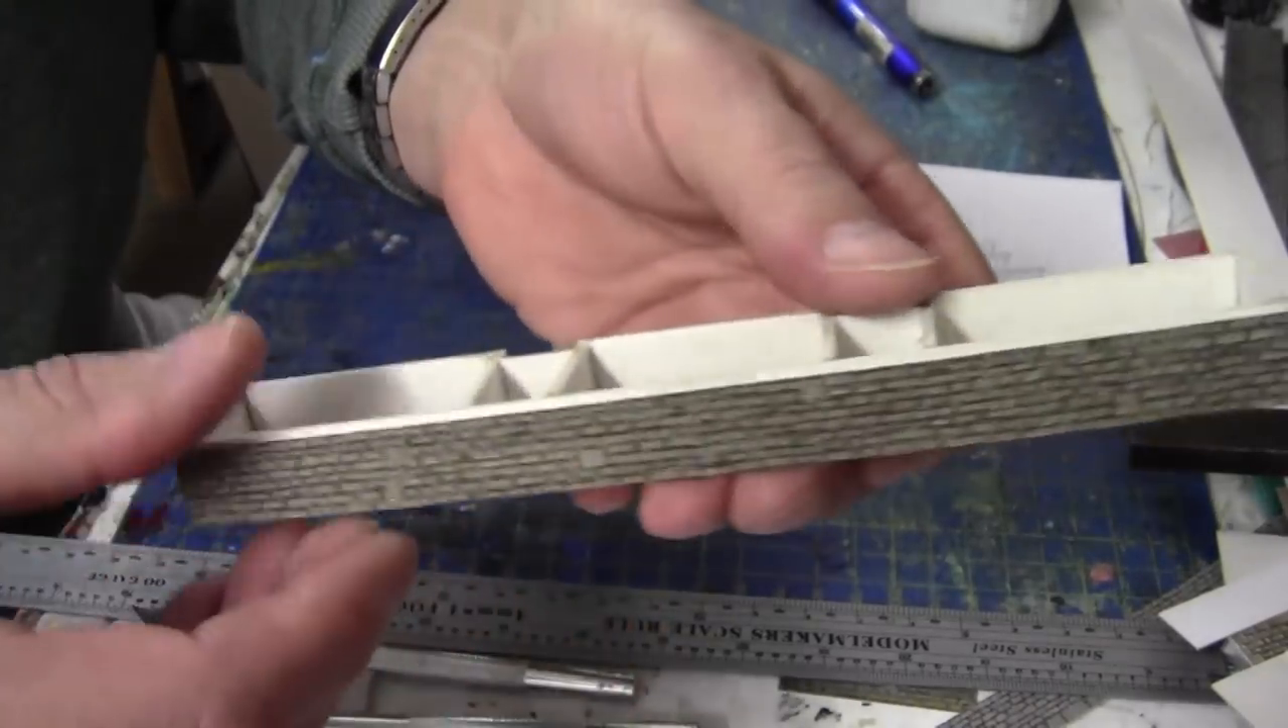So as you can see I've added the stonewalling around the edge of this little platform.